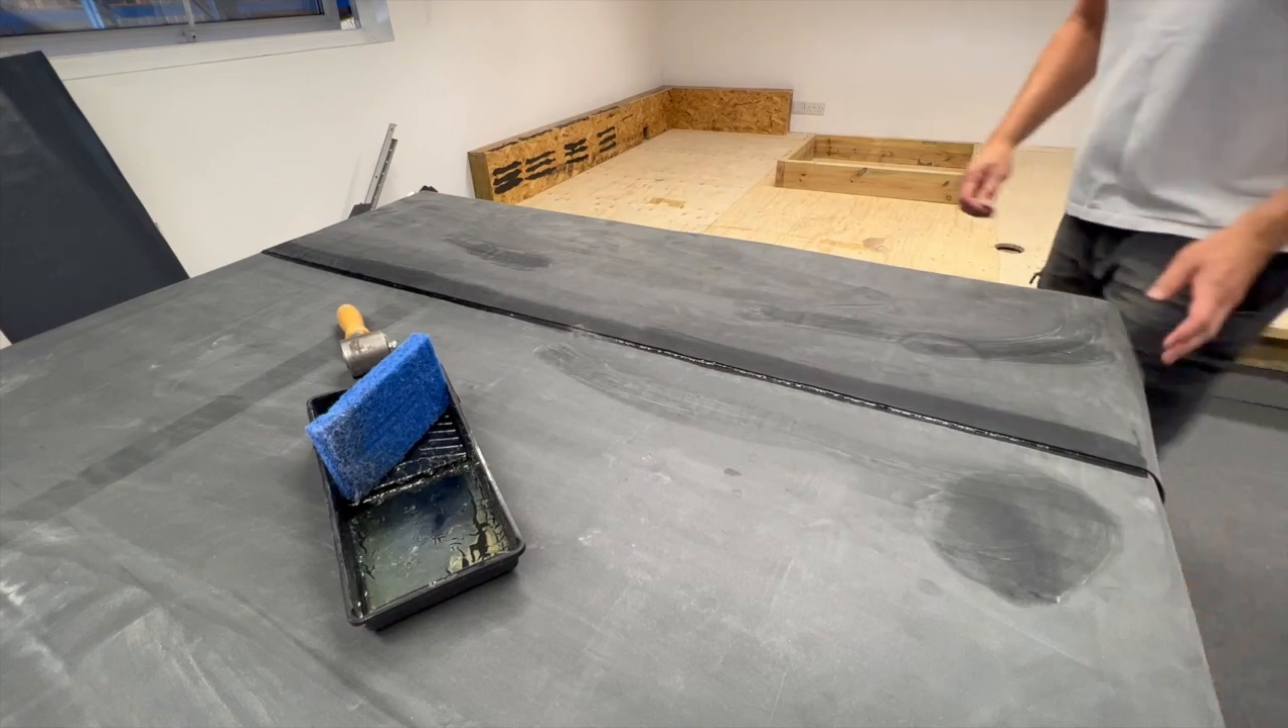This is a completed seam tape installation.